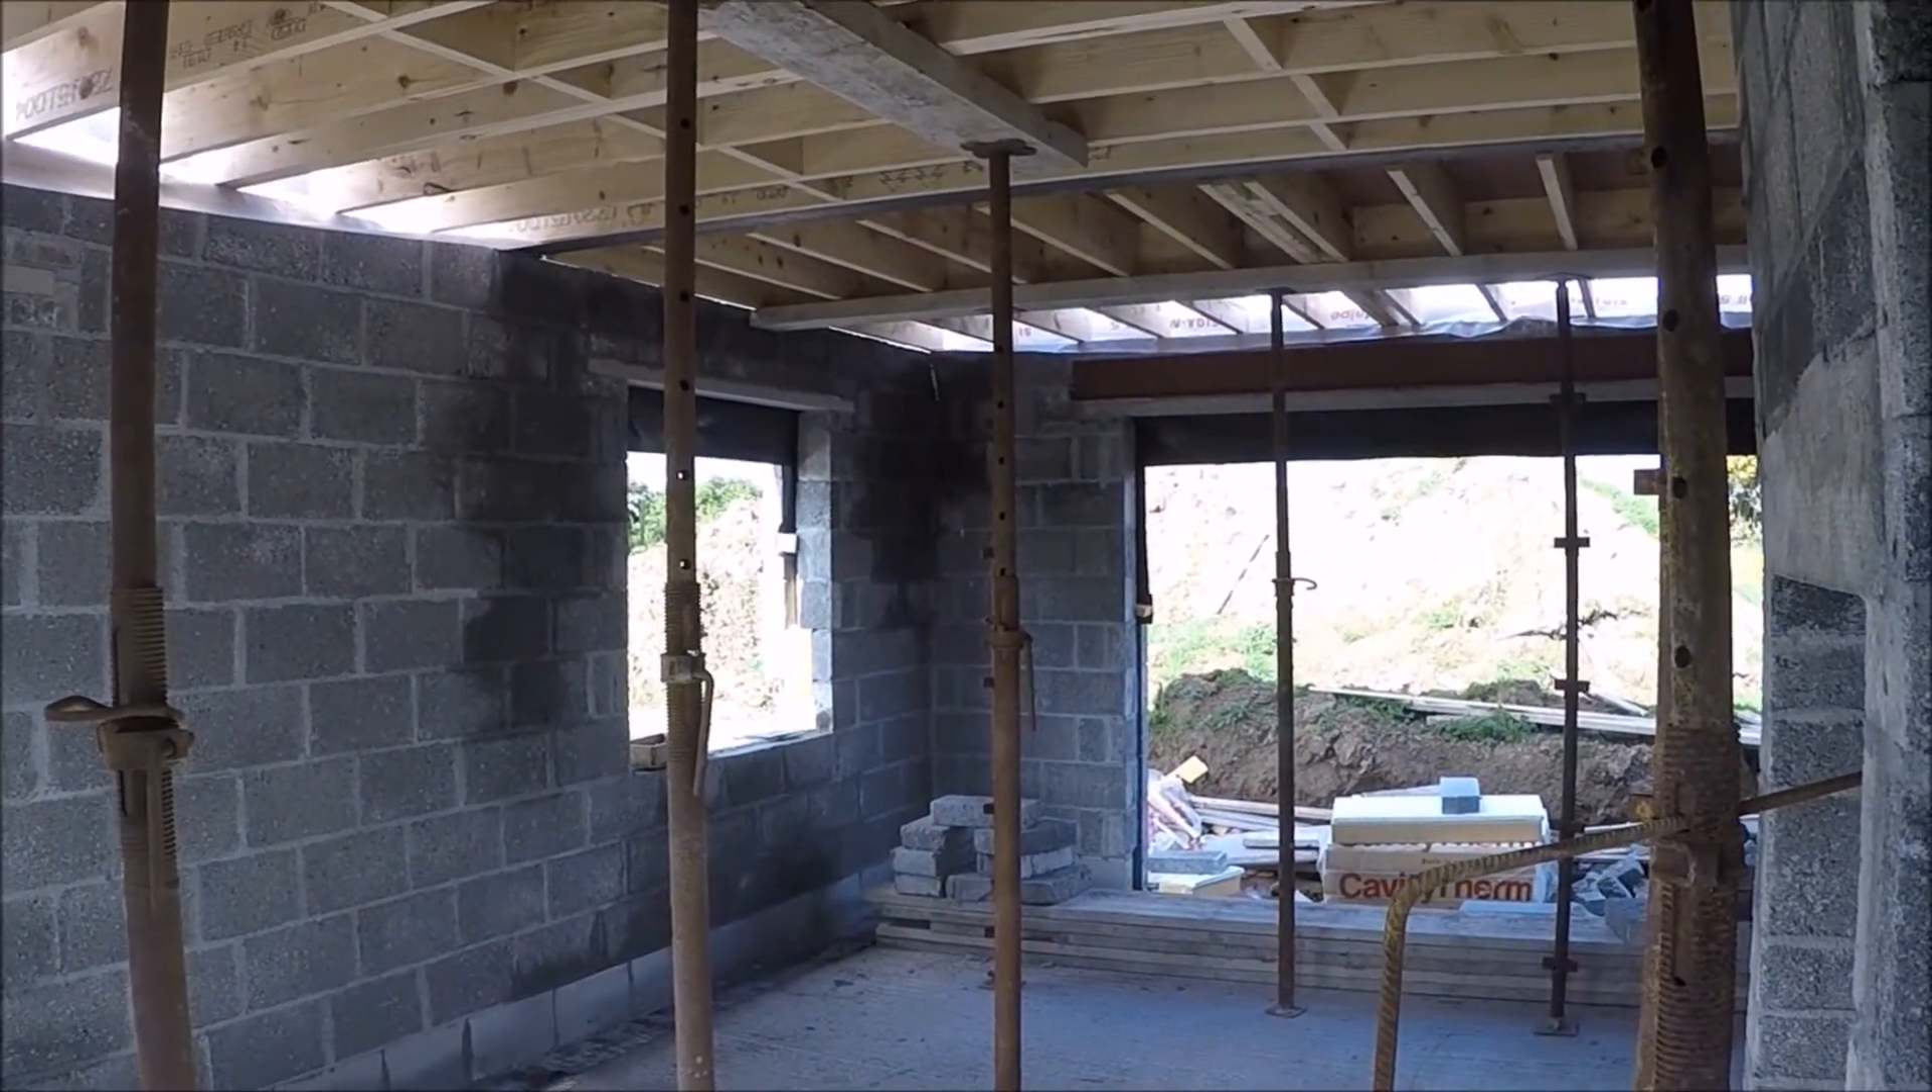The rooms do look completely different with all the ceiling in effectively.